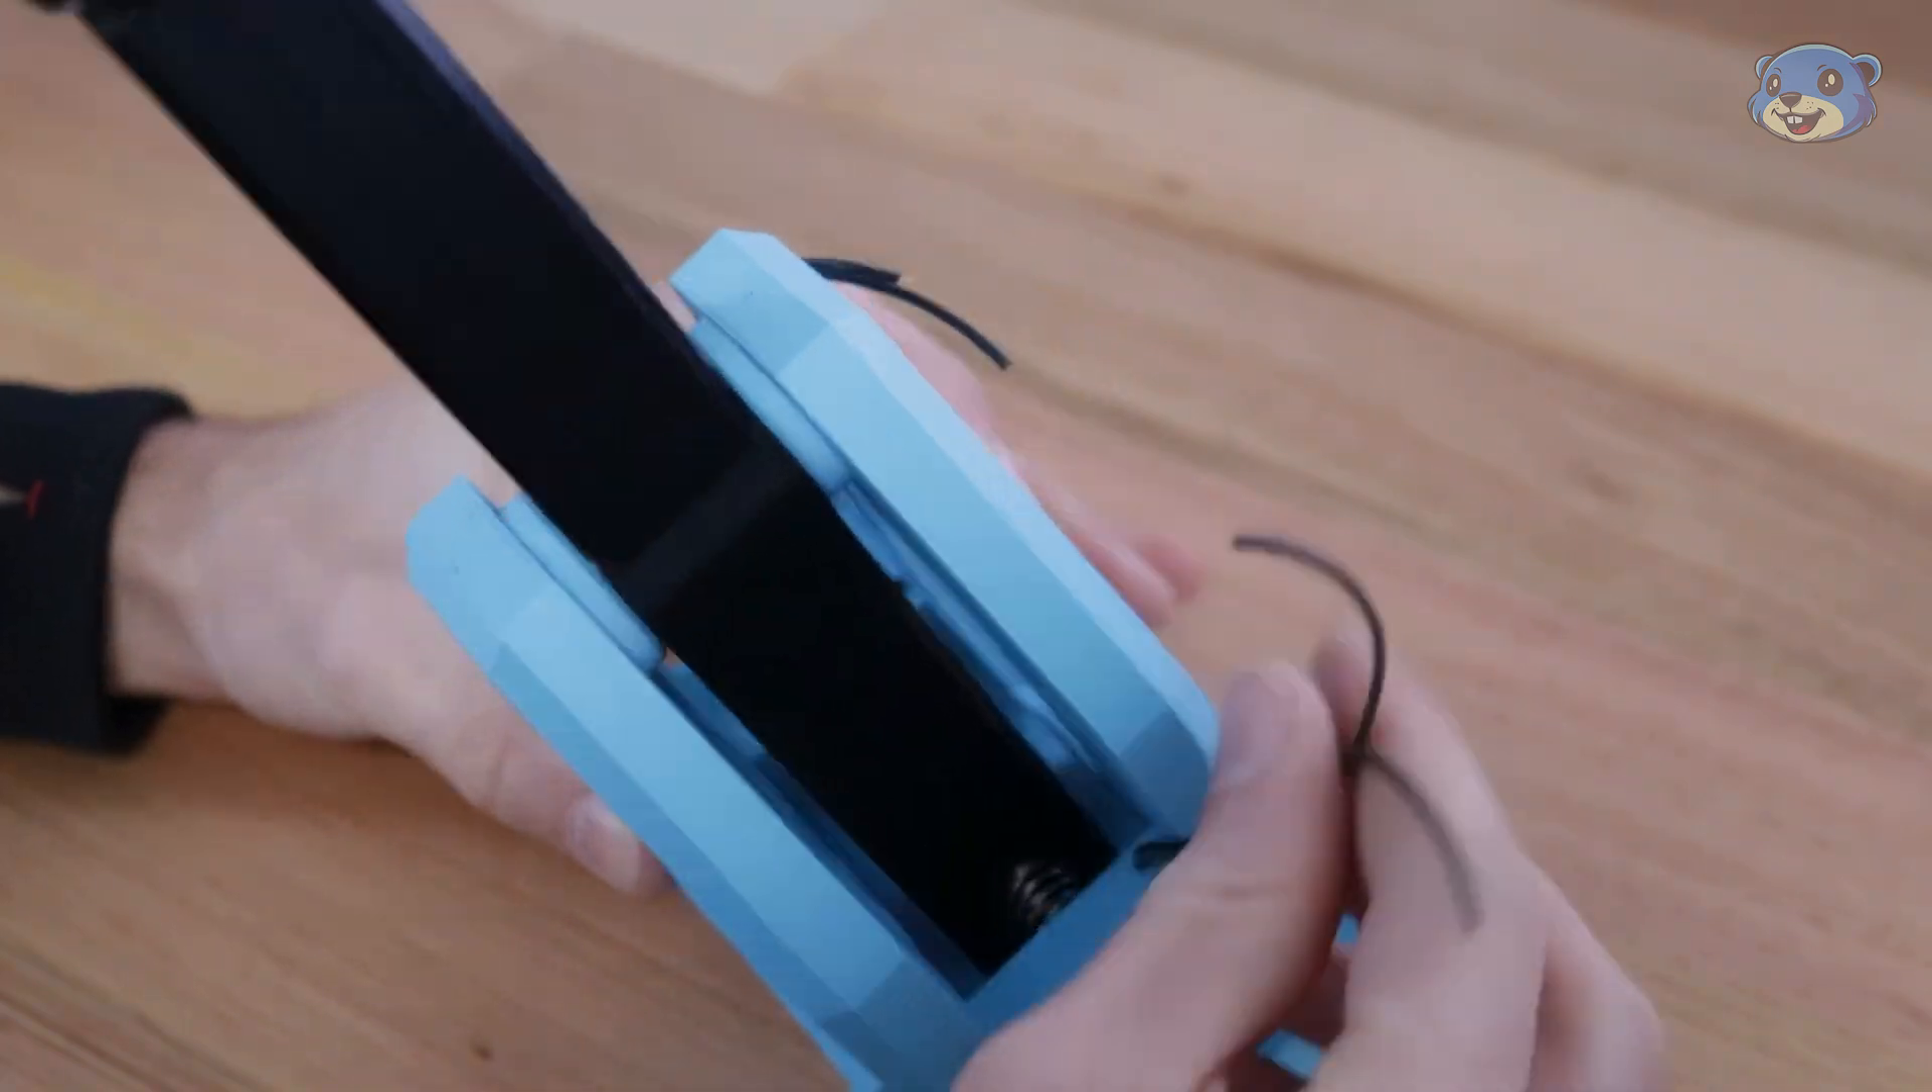Leave the wires hanging loose for now We'll finalize the wiring a little later on.